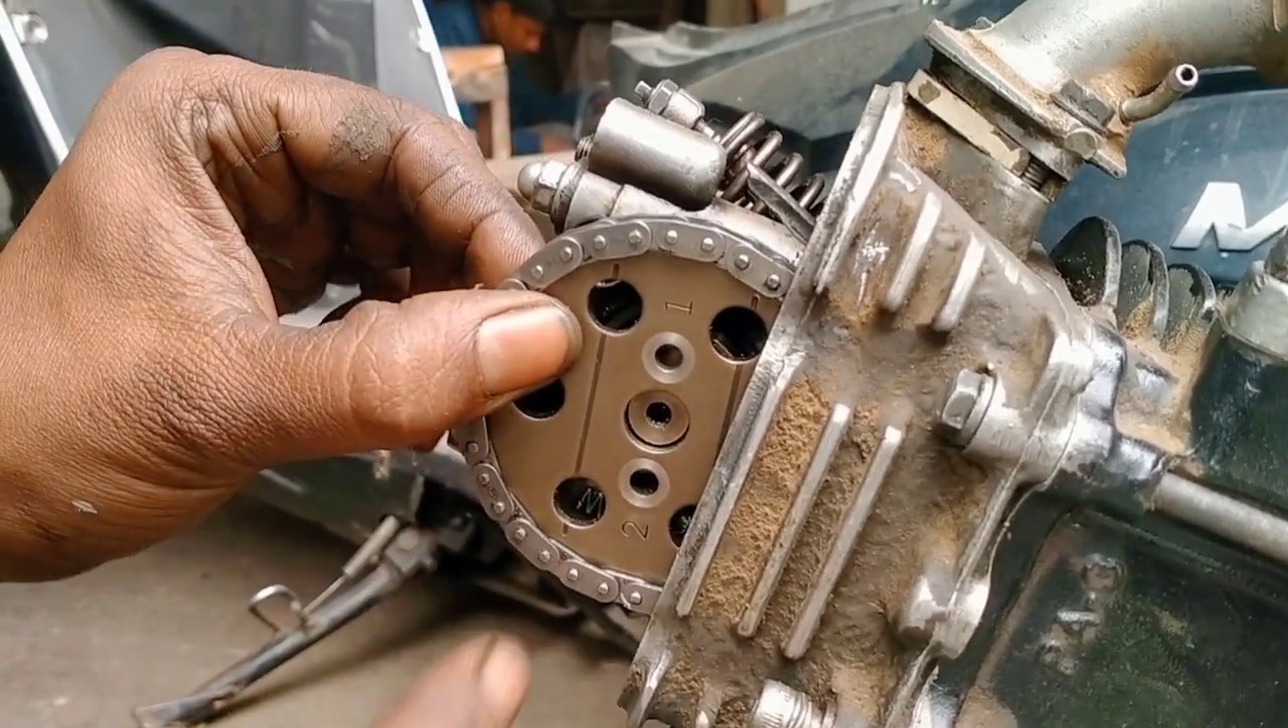यह देखिए पलेट इसकी टाइमिंग चैन पर आ चुकी है।